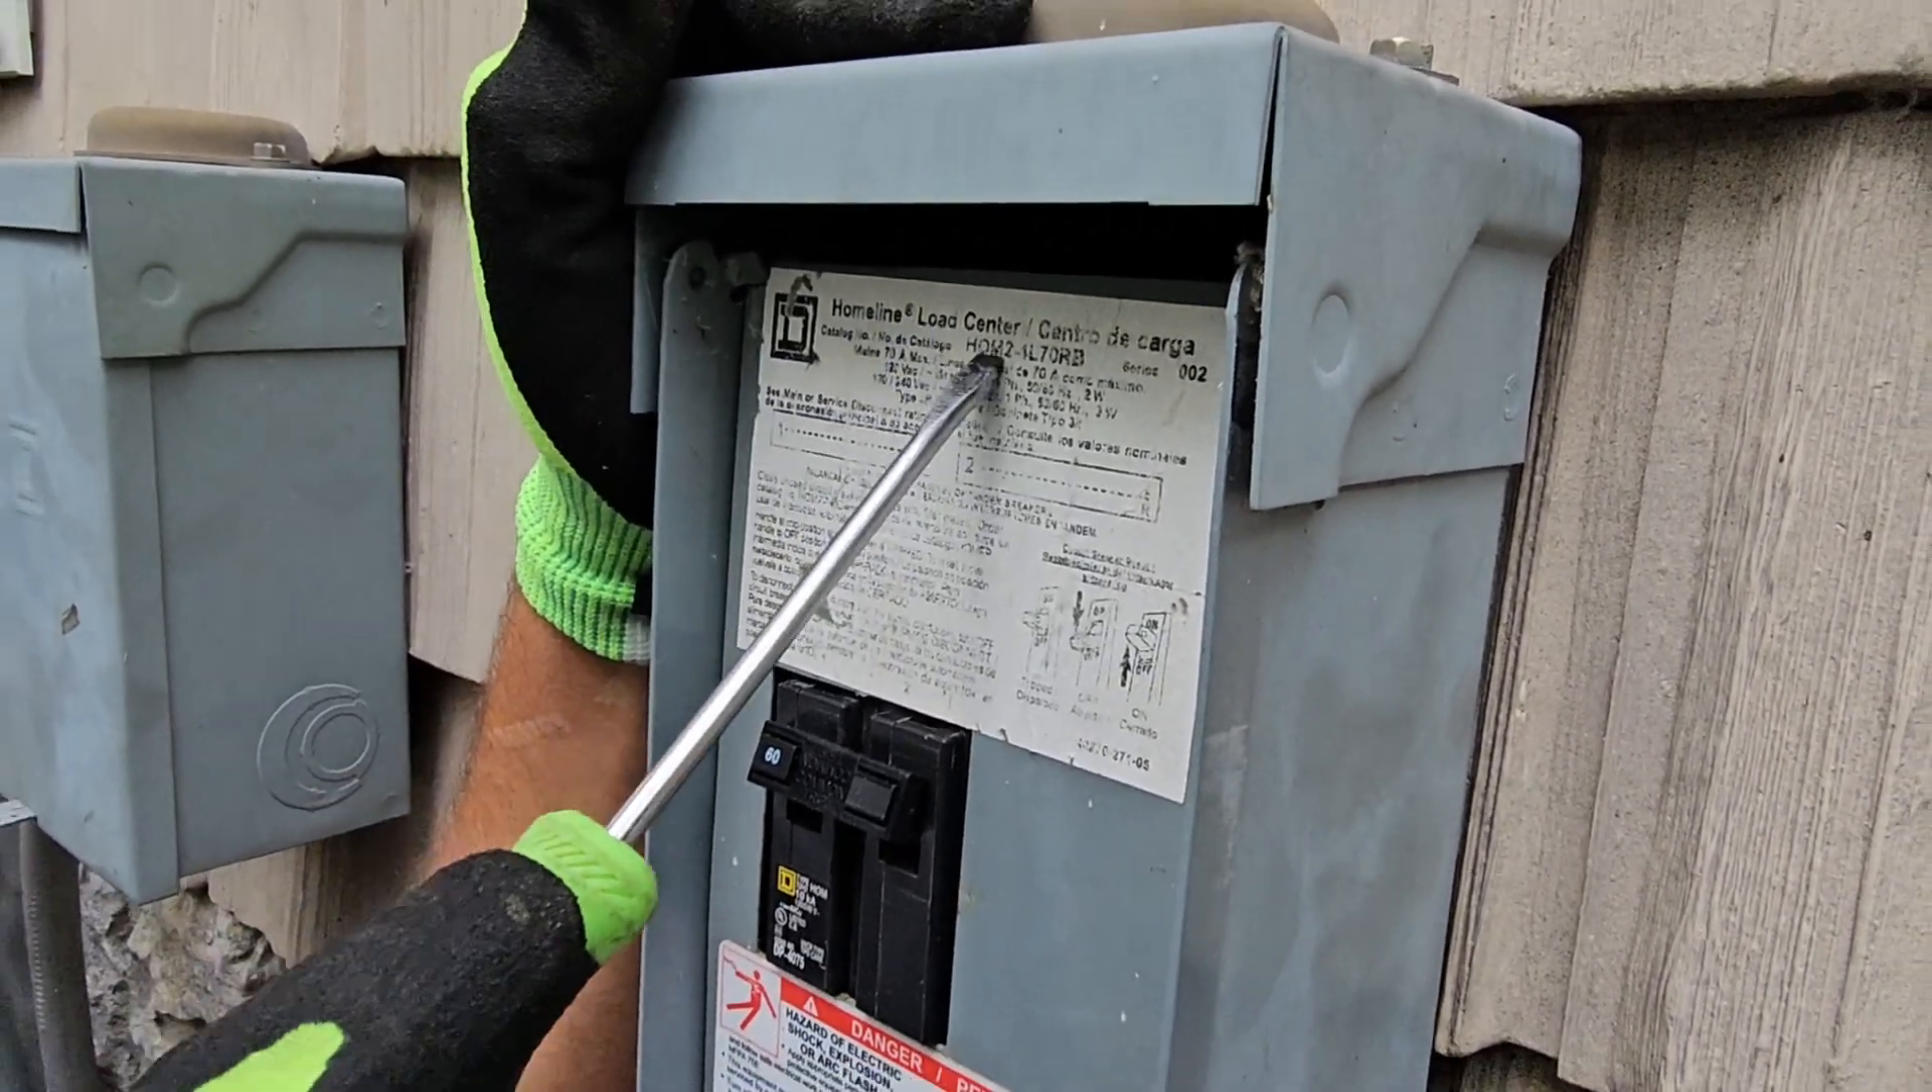Look at this breaker and look at how the cover fits nicely around it.